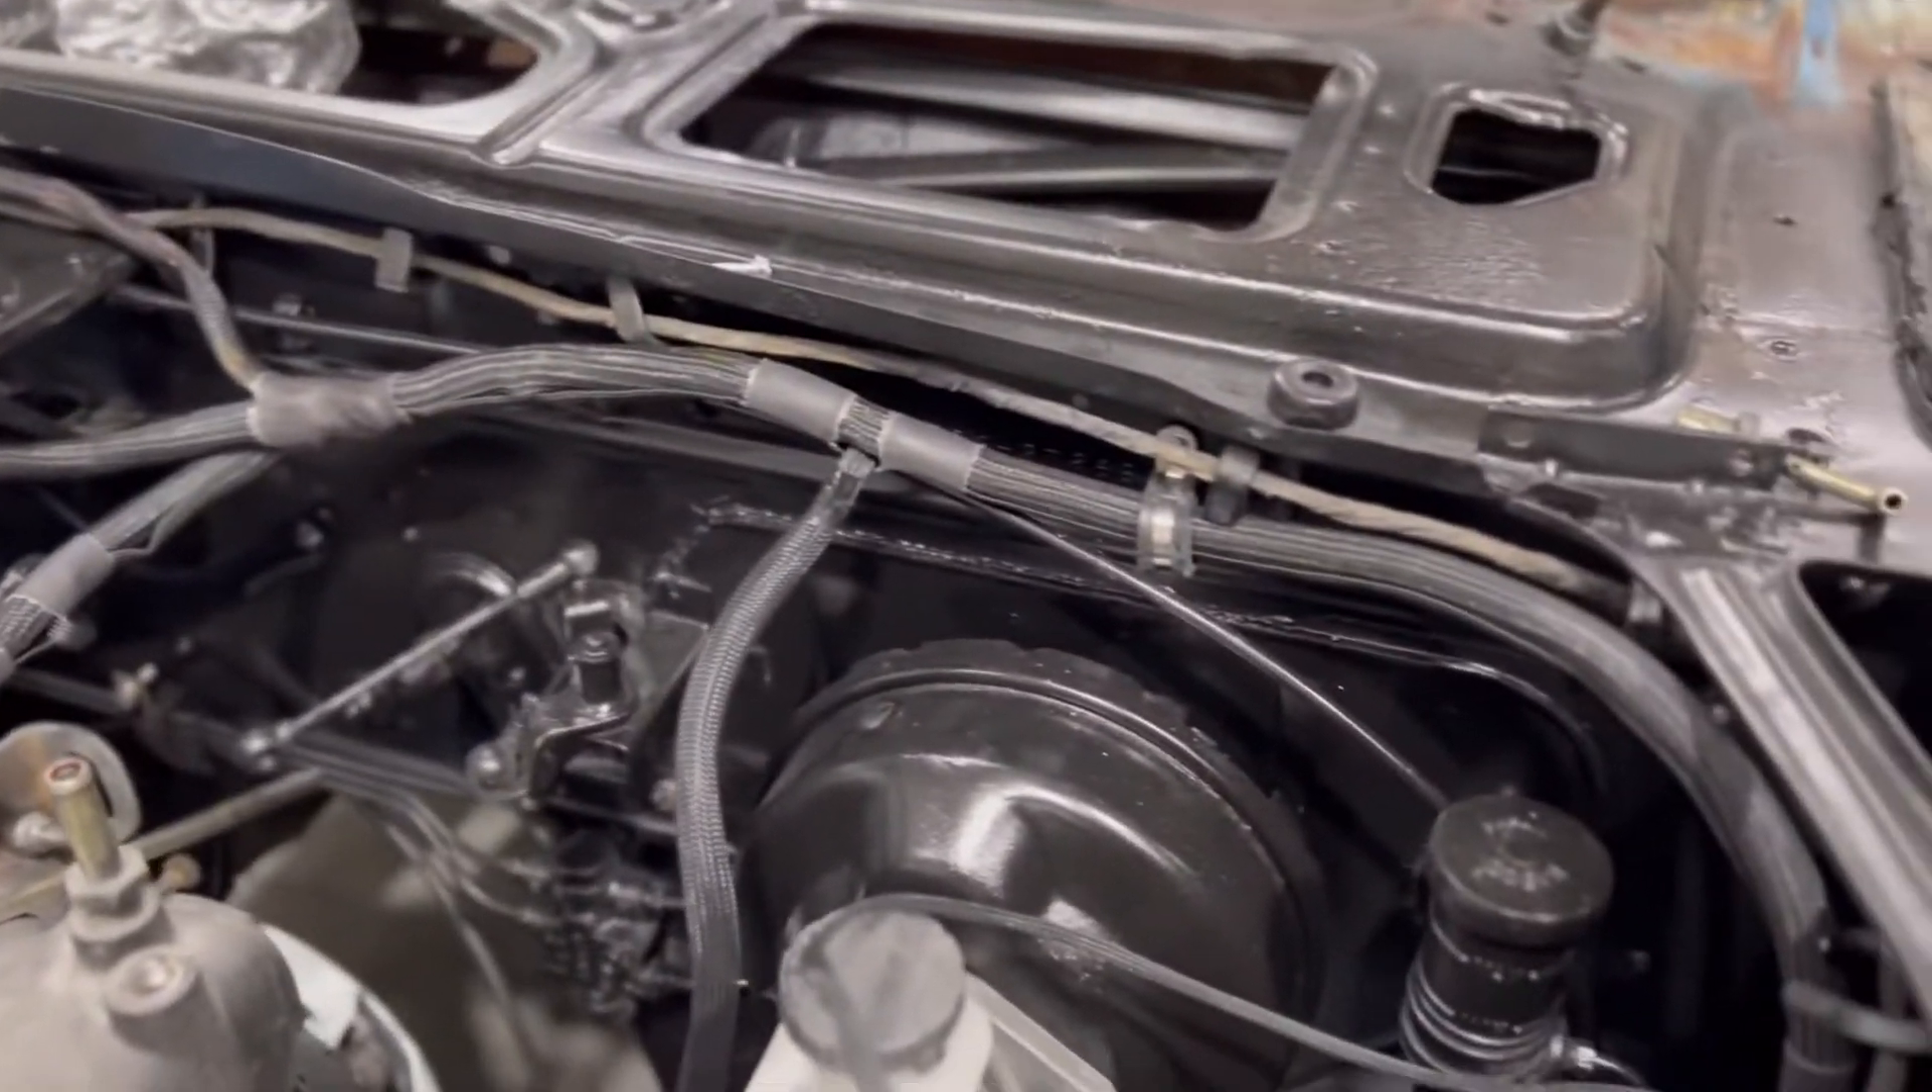So I got most of the loom ran already.